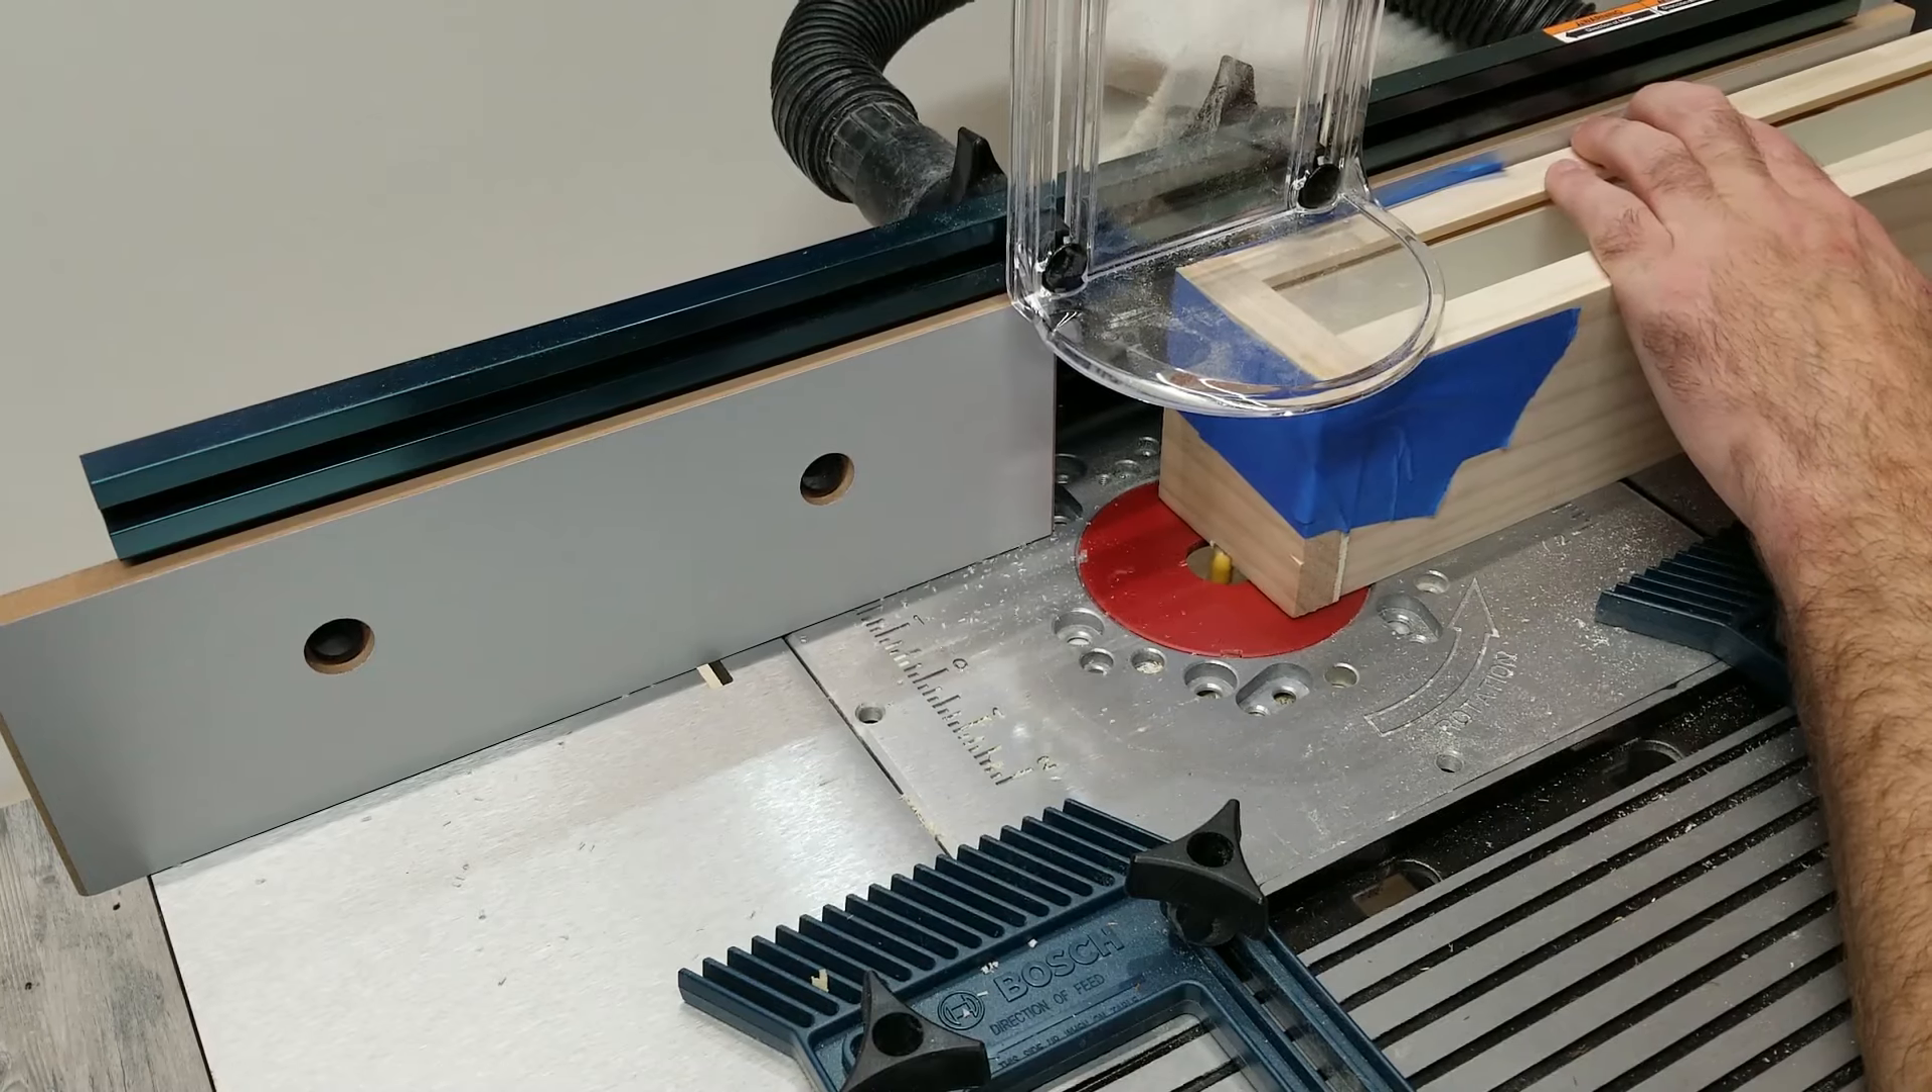Since I'm waiting to glue these end pieces until everything's on the wall I just use some tape to attach them and then cut that small groove in again for the cords to go through.